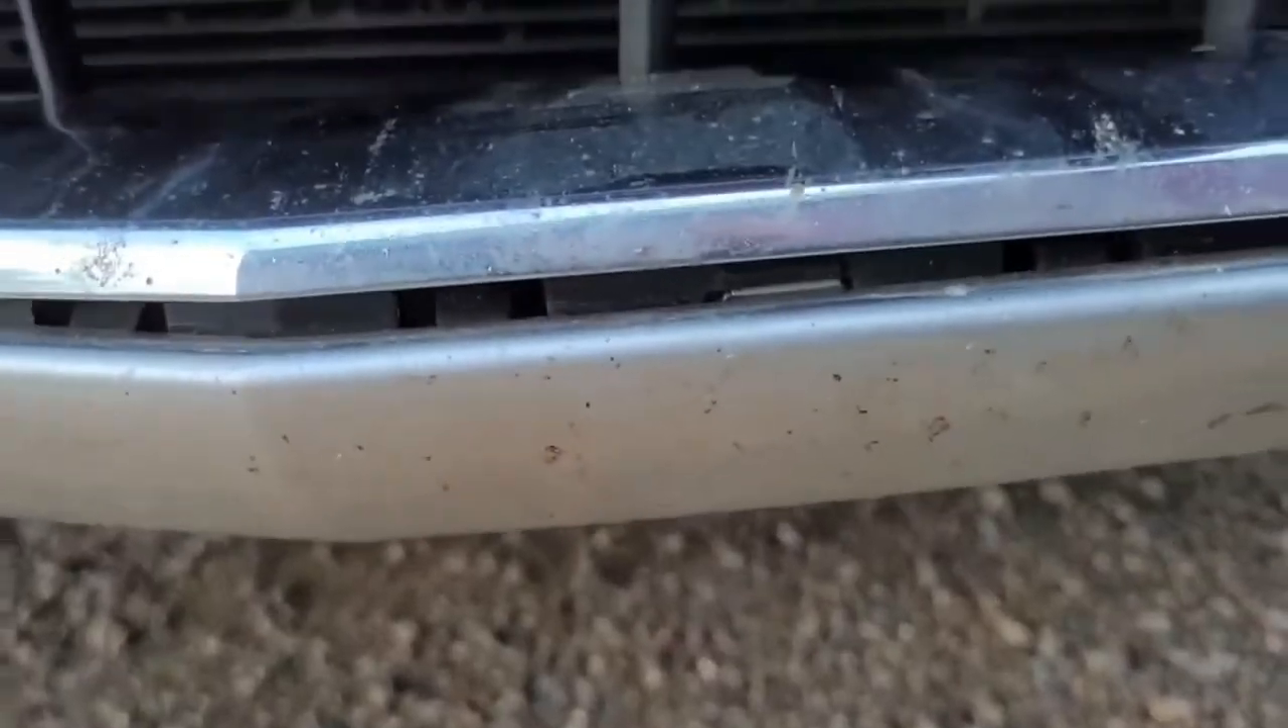I did notice a bit of a separation right here on the front grill or lower grill on that front bumper fascia.